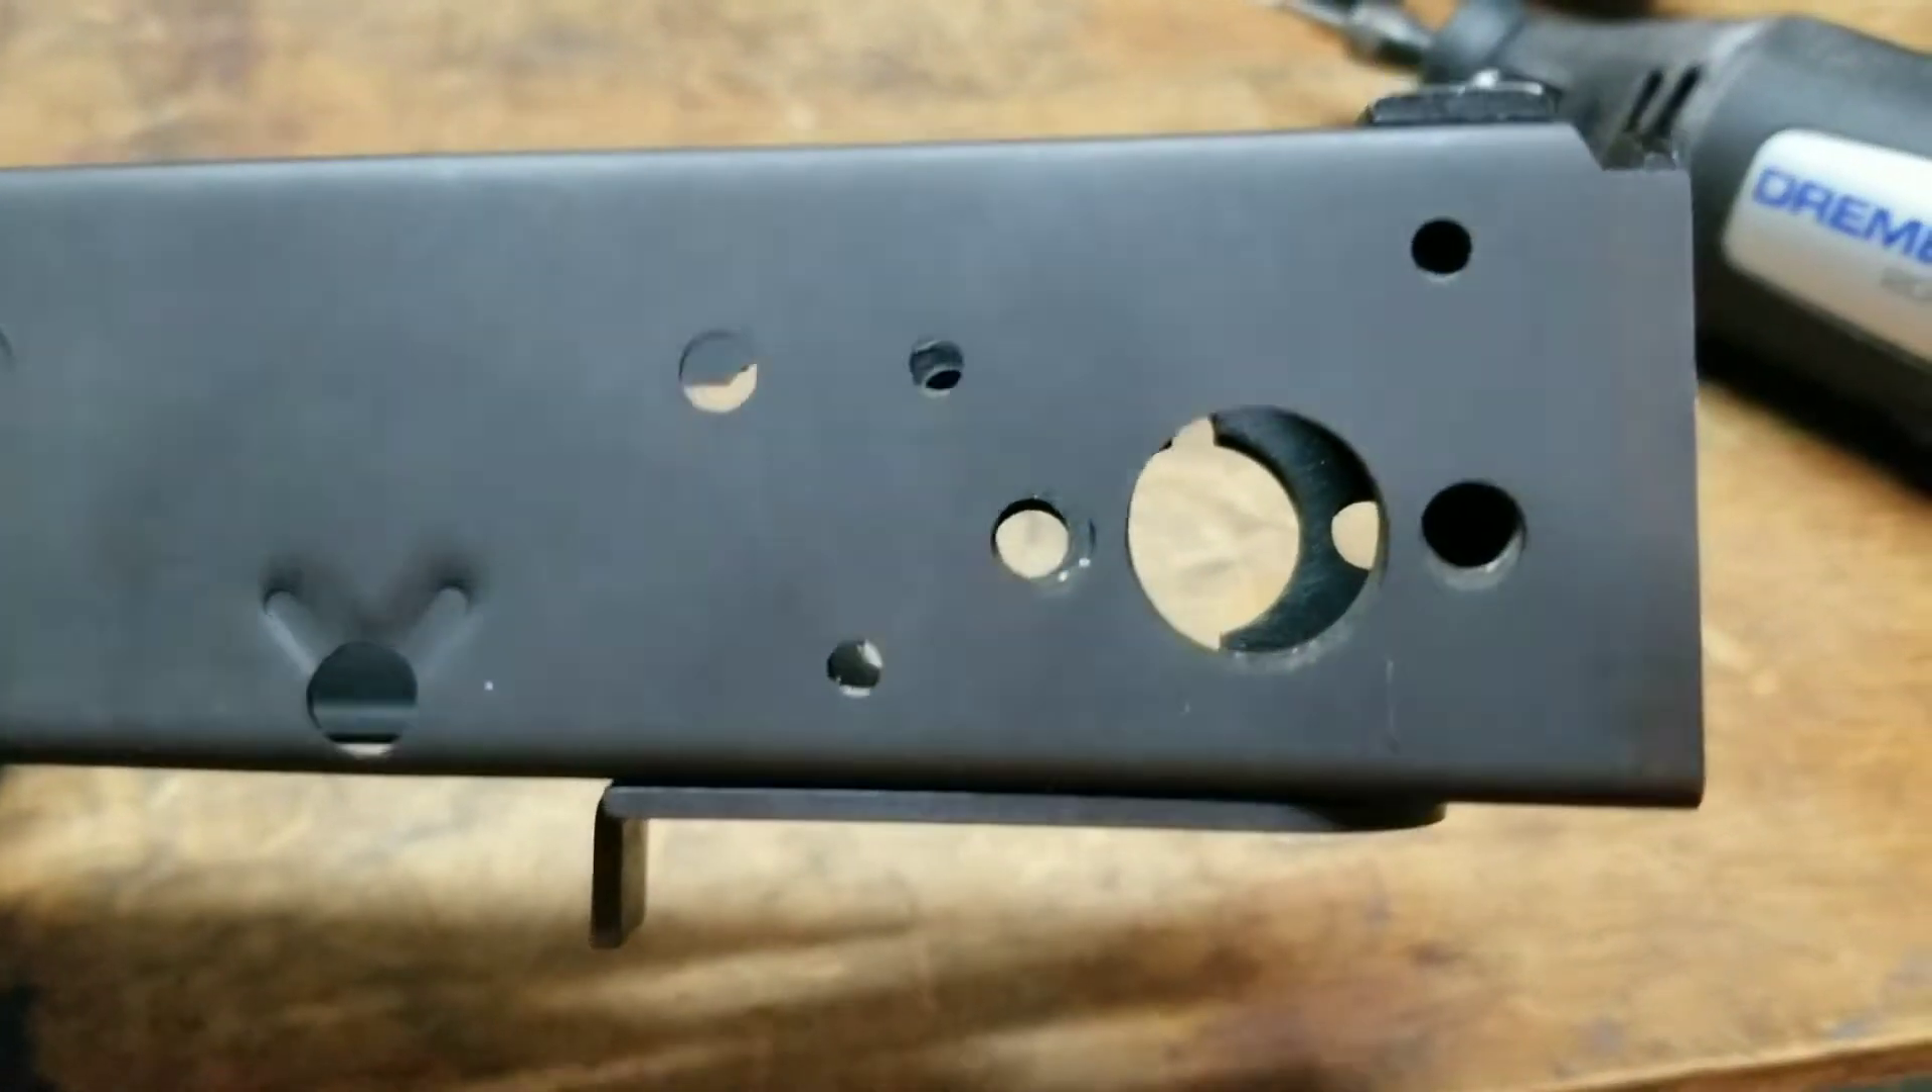Some of the holes aren't lining up exact so I'm going to have to work on that.